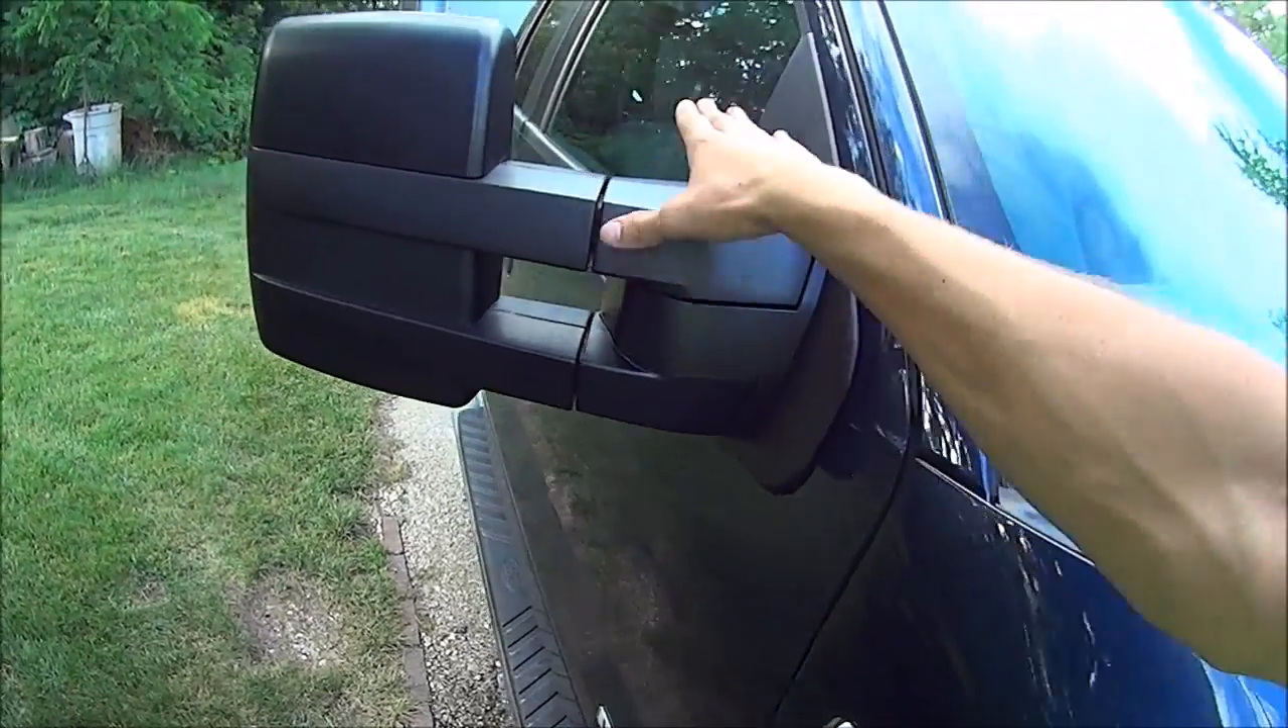Here it is, that is the passenger mirror all installed.